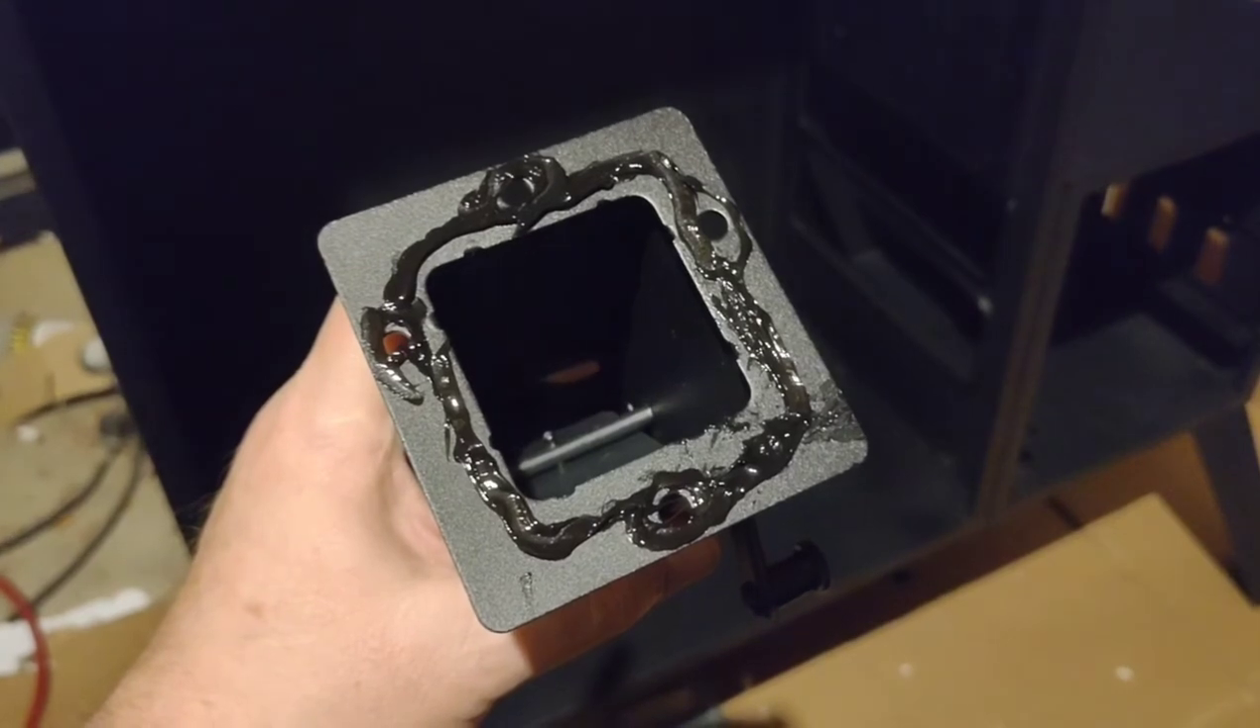Alright, got RTV all the way around the chimney. And around the screw holes.